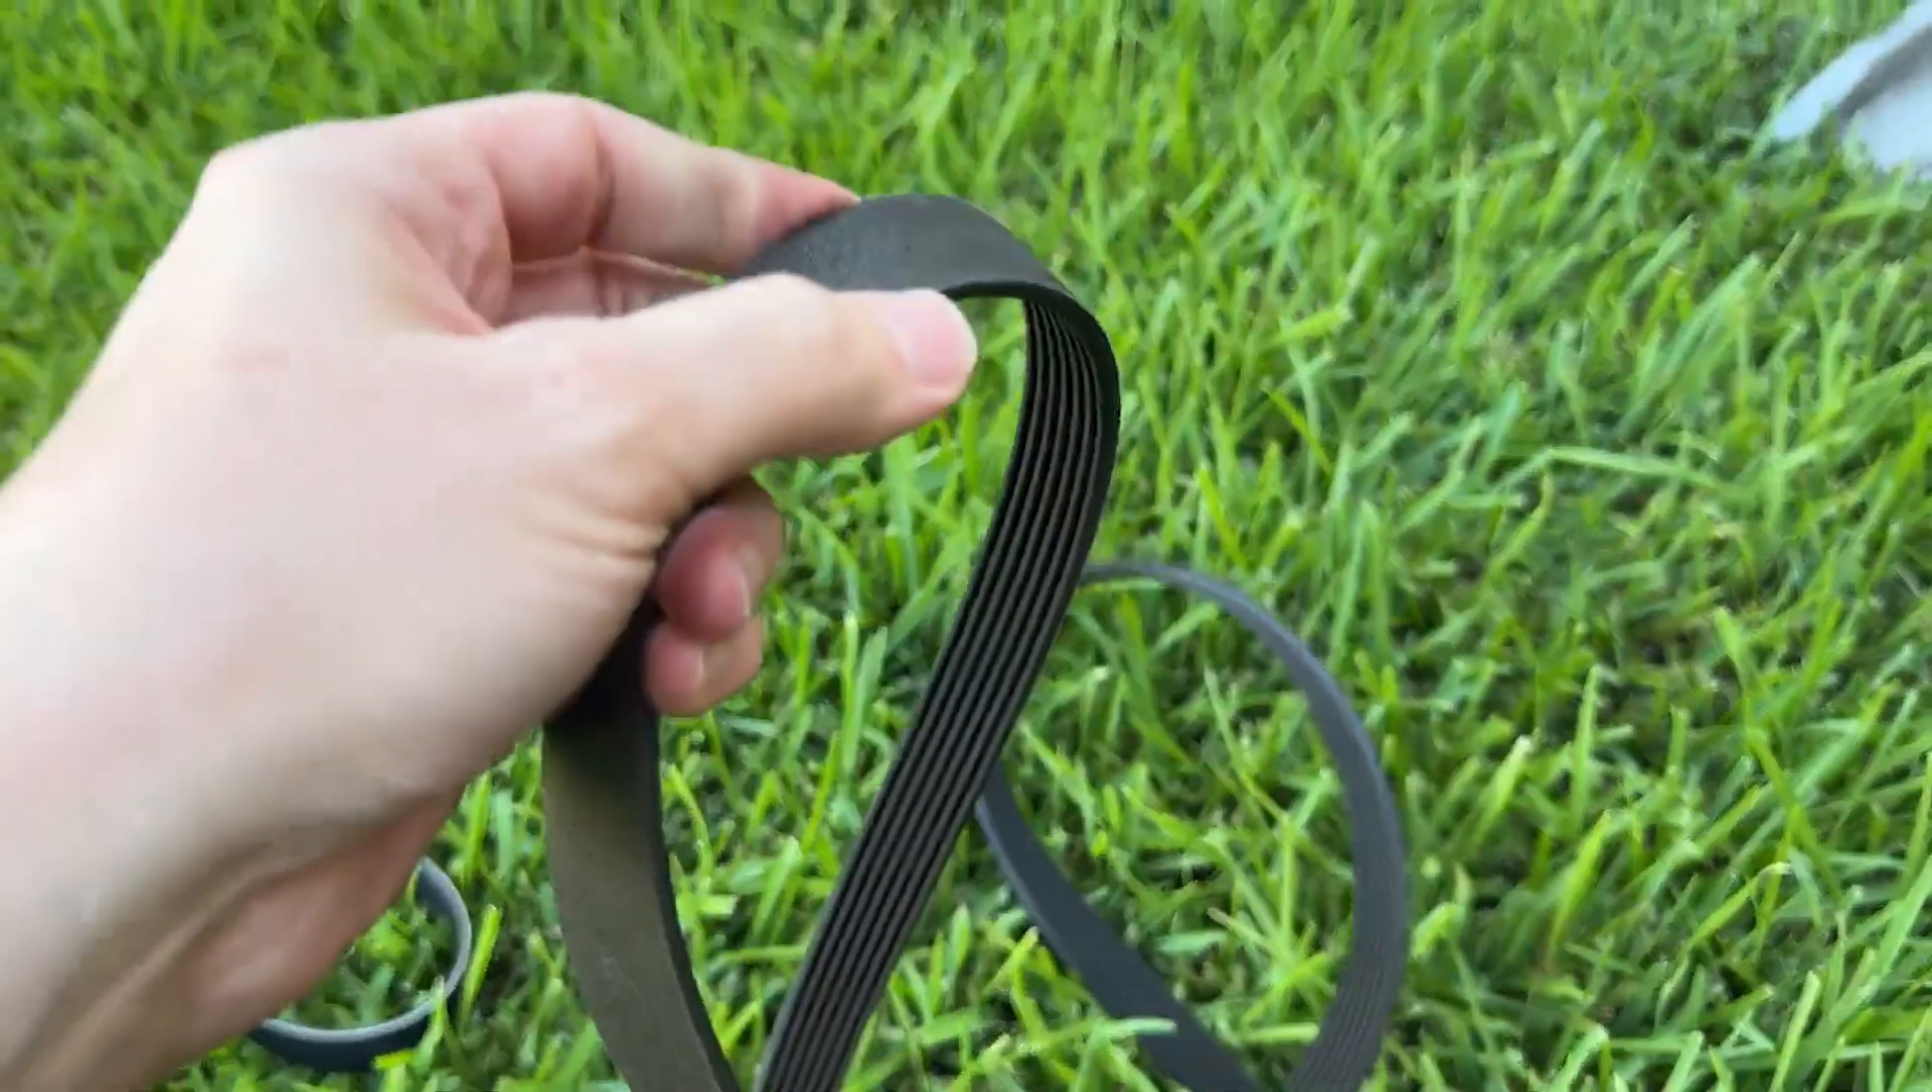And here's the old serpentine belt taken off the truck.